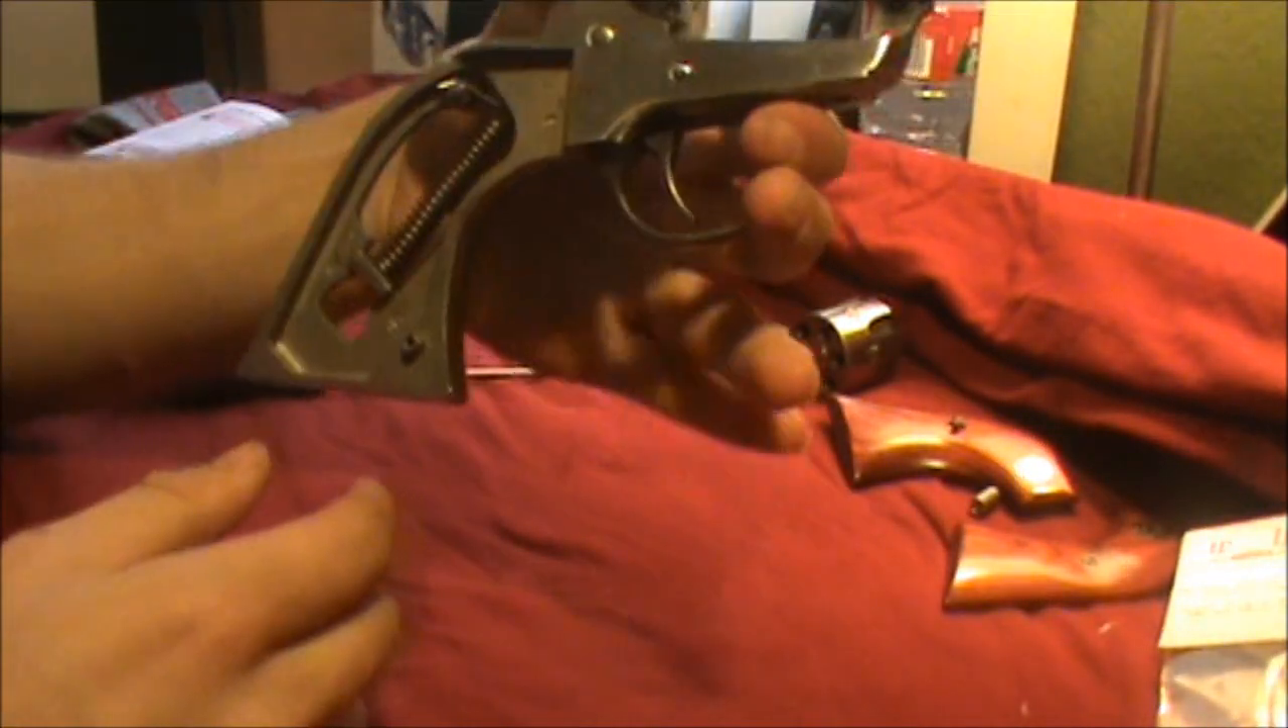So now we have the frame of the revolver exposed.